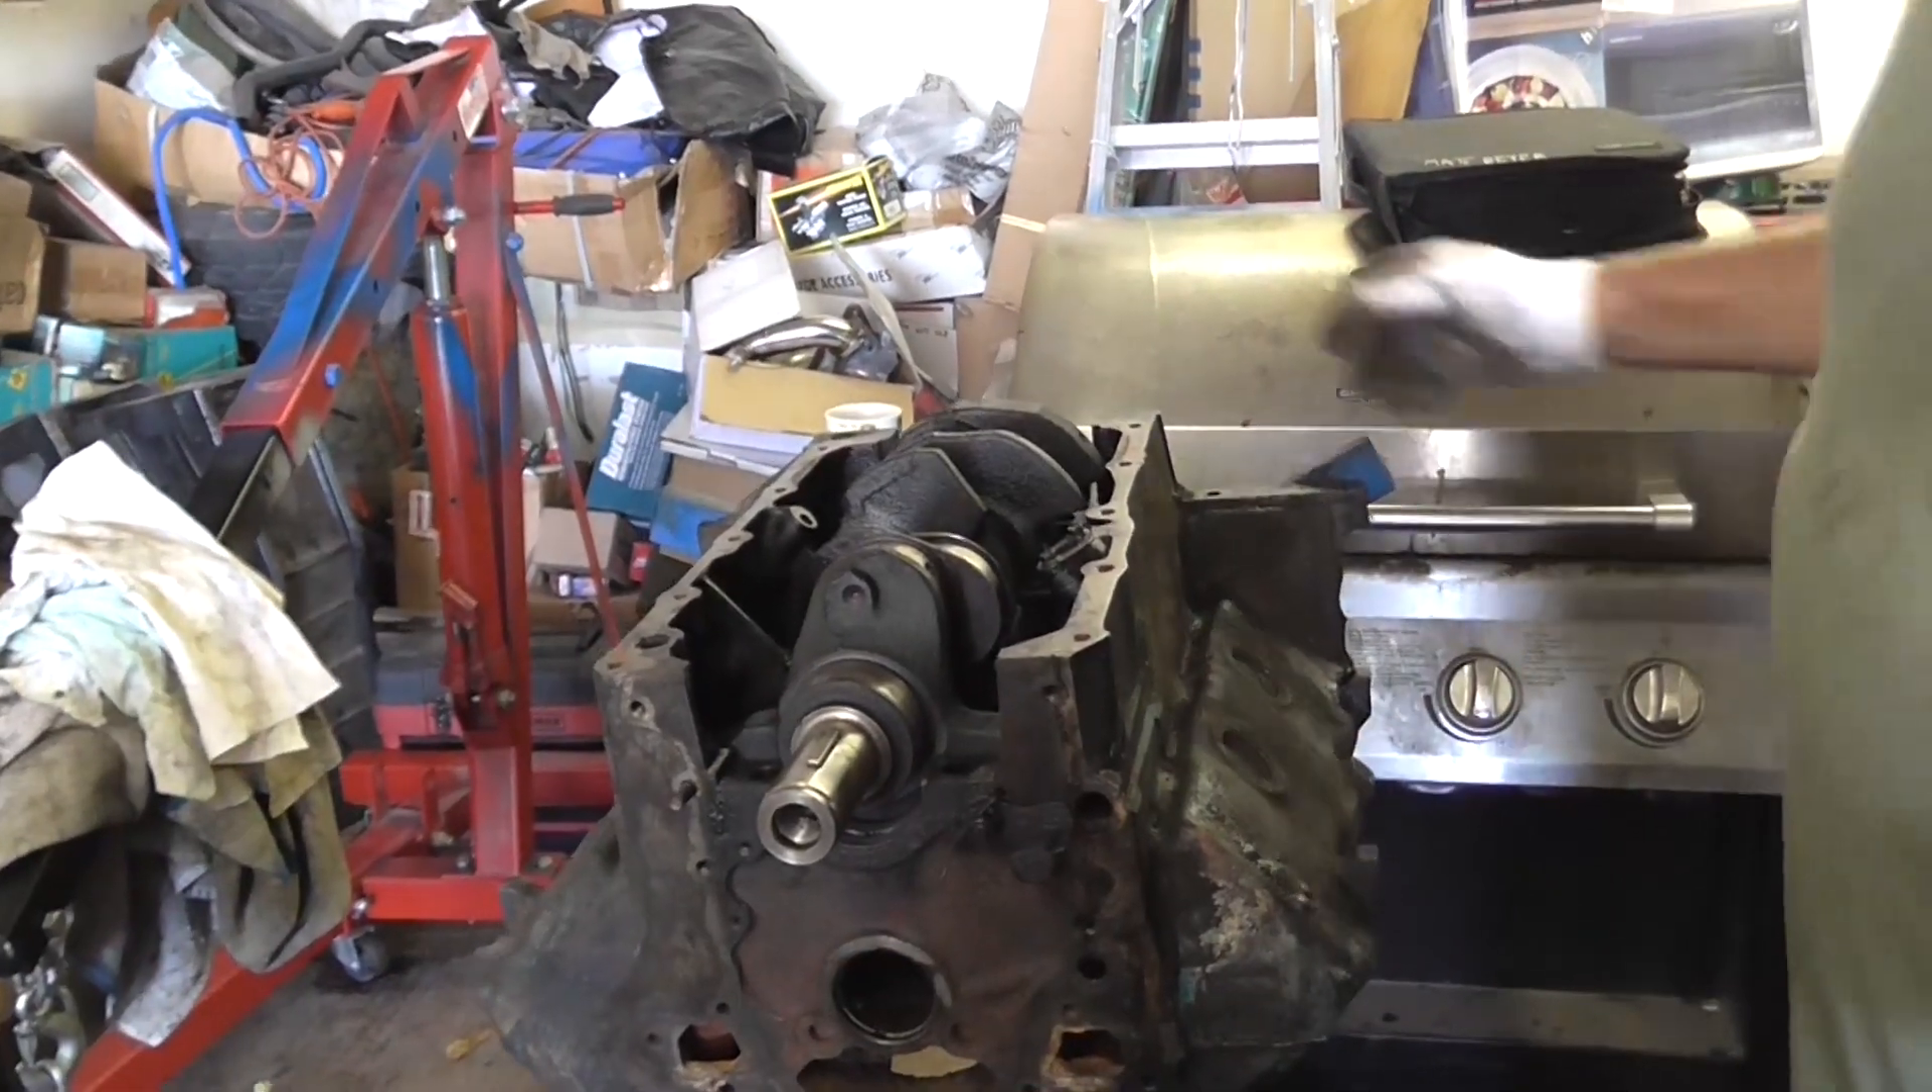You carefully lower the crankshaft to the block and that's how it fits inside just like that.